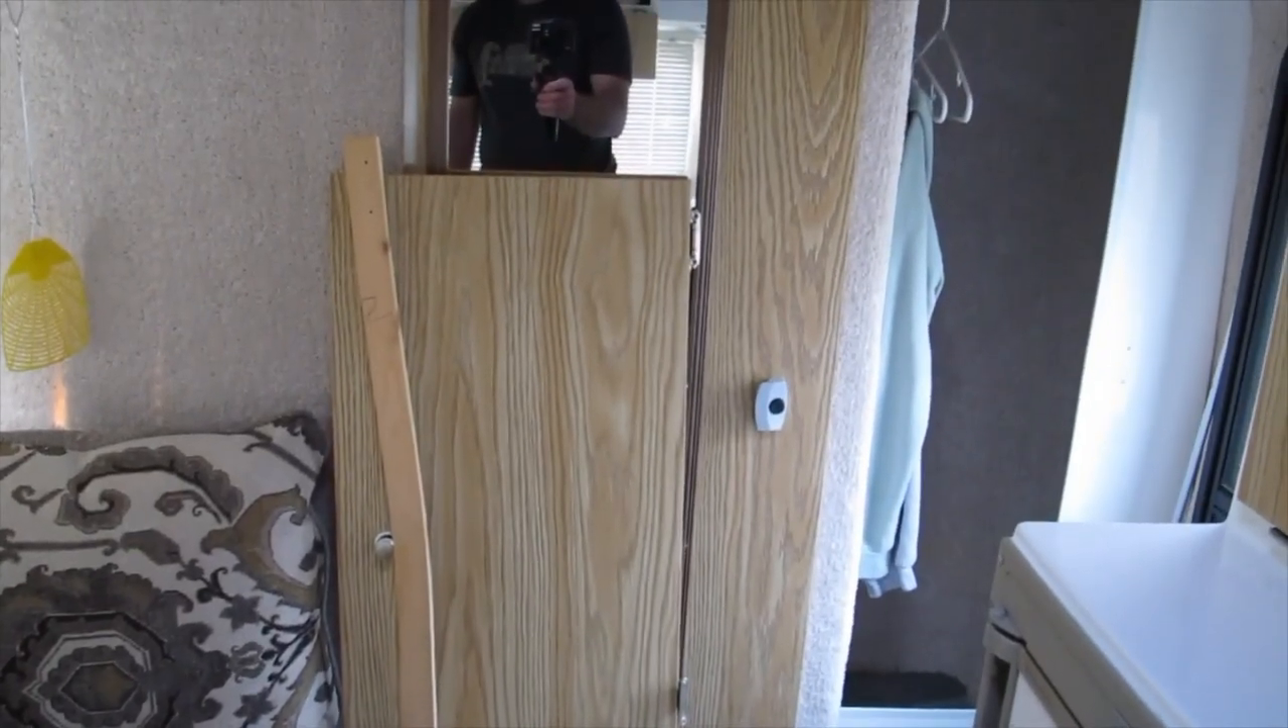I've already taken the door off and the door is held on with just this one two by two or one by two and you can see it's not straight and it should be.